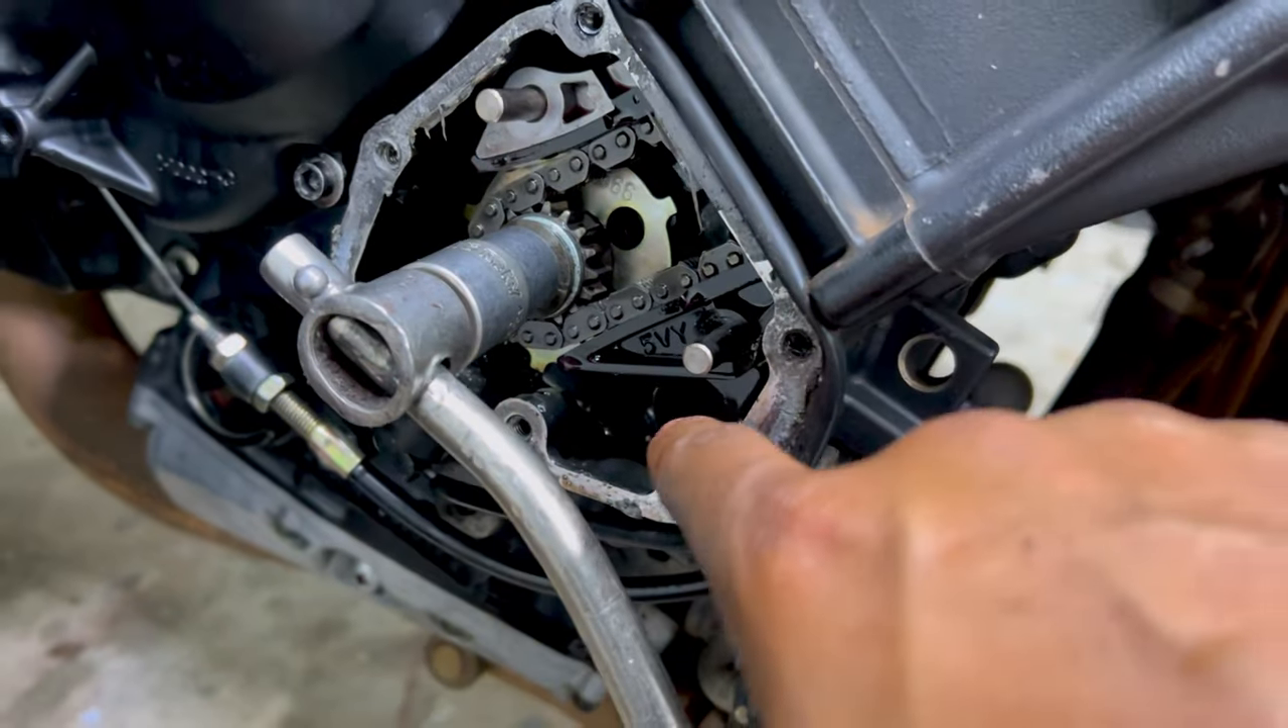Okay so we've got the timing cover off.